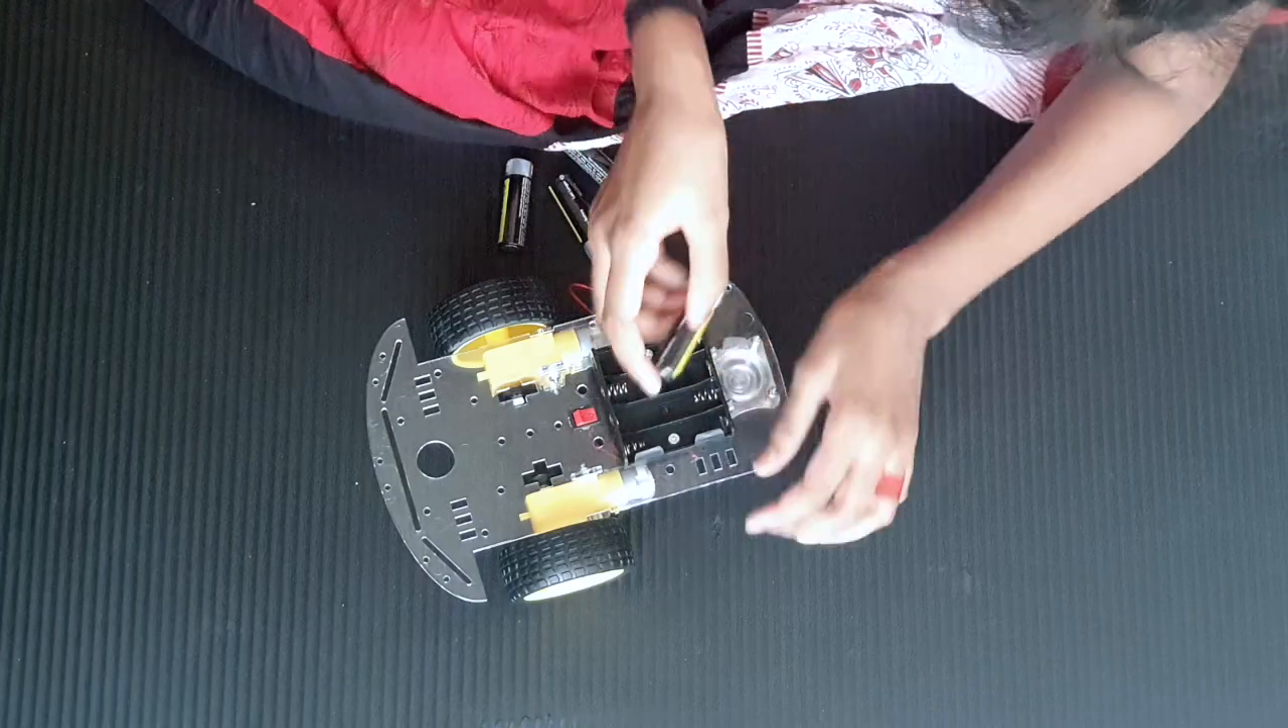Now what we have left to do is put the batteries and connect the wires.